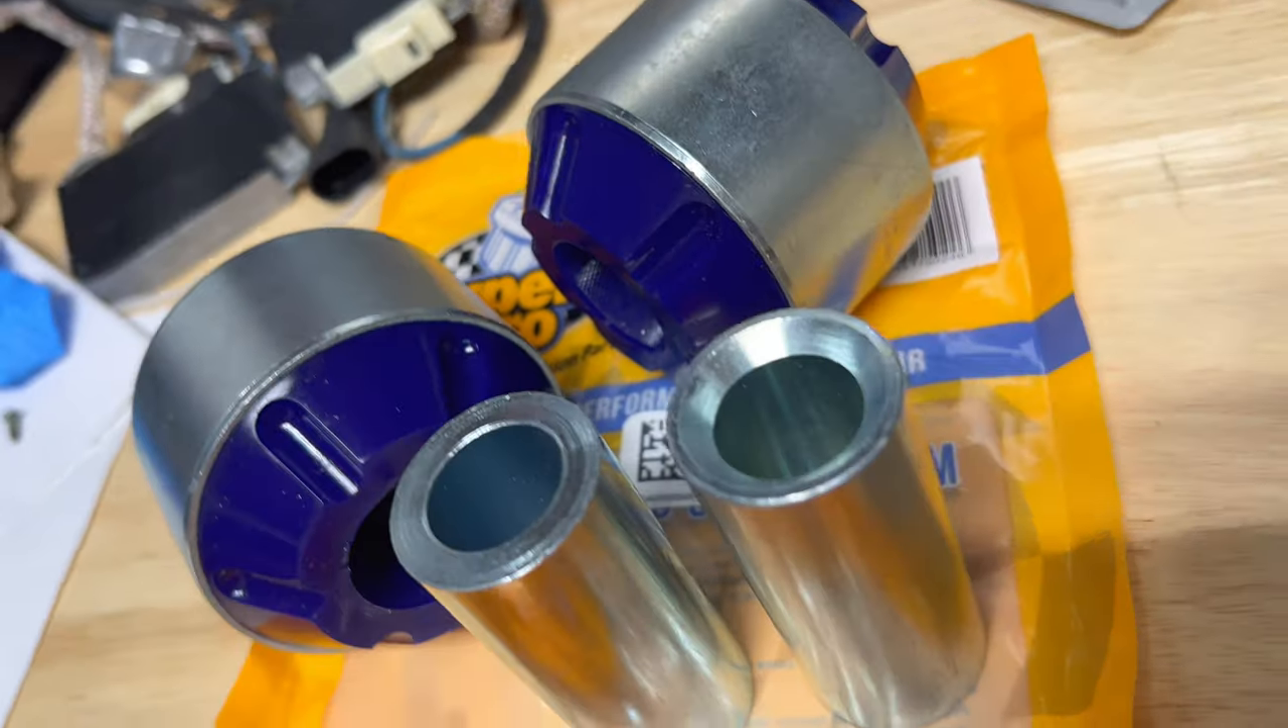So I noticed that my little bushings right here or the sleeves are actually separated from the actual bushing.